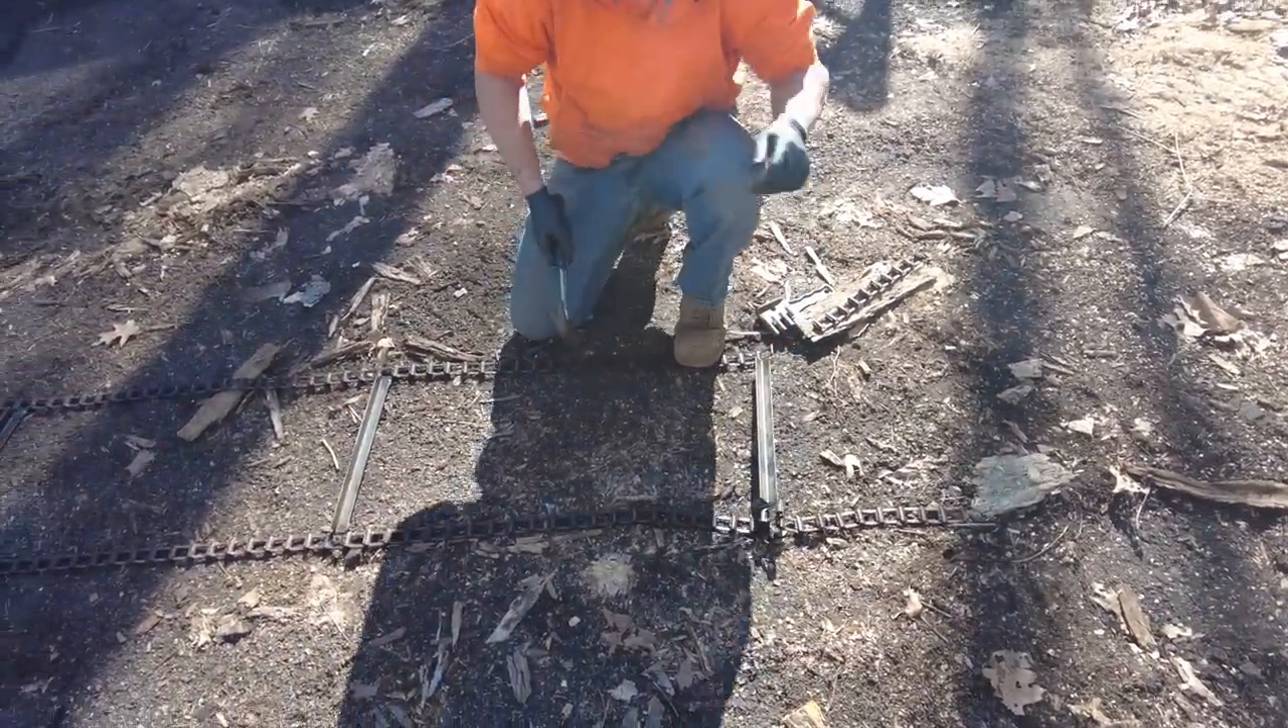Pulled the entire chain out. And we got it laying on the ground.